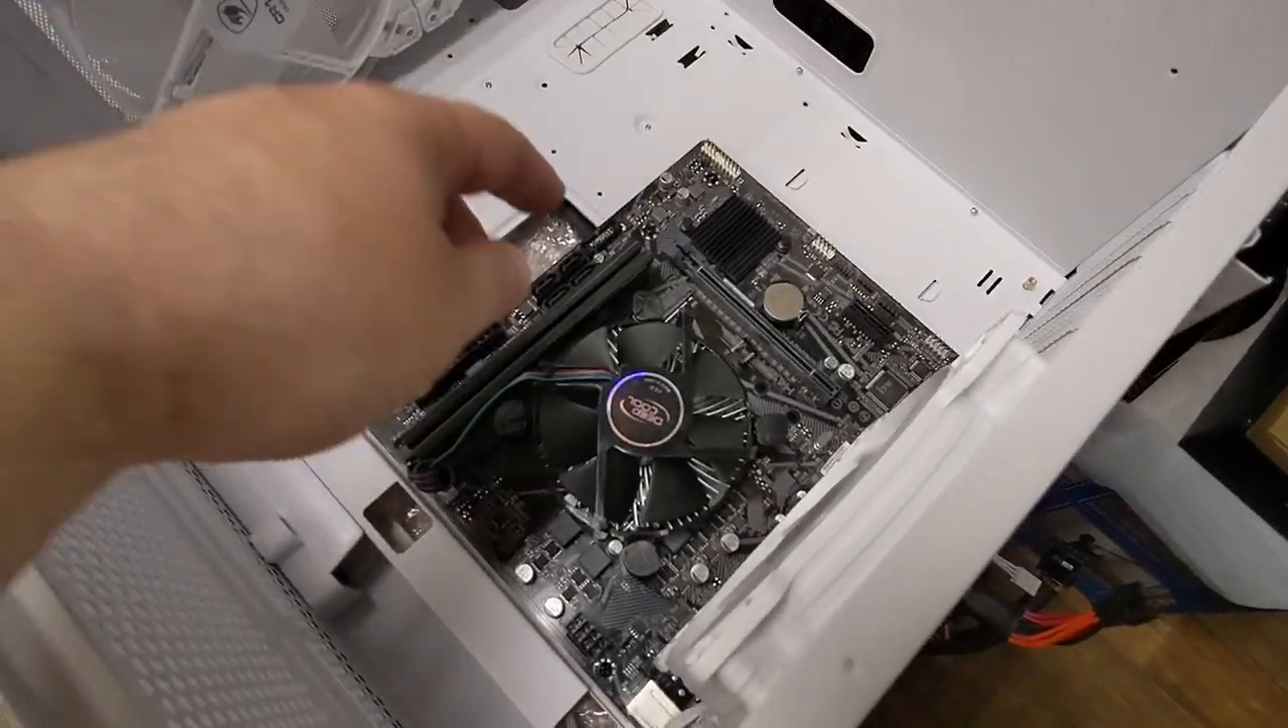Итак, мы смонтировали материнскую плату. Уже боксовый кулер стоит на месте.